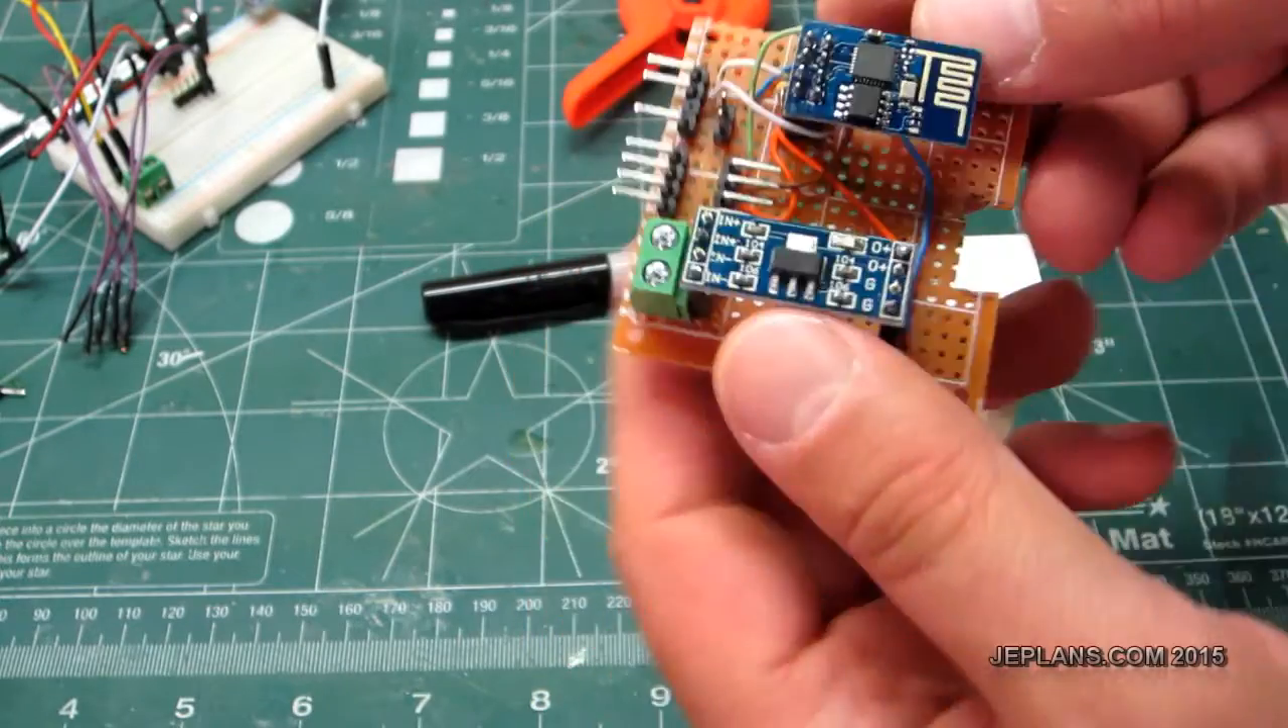I finished assembling my circuit board here.